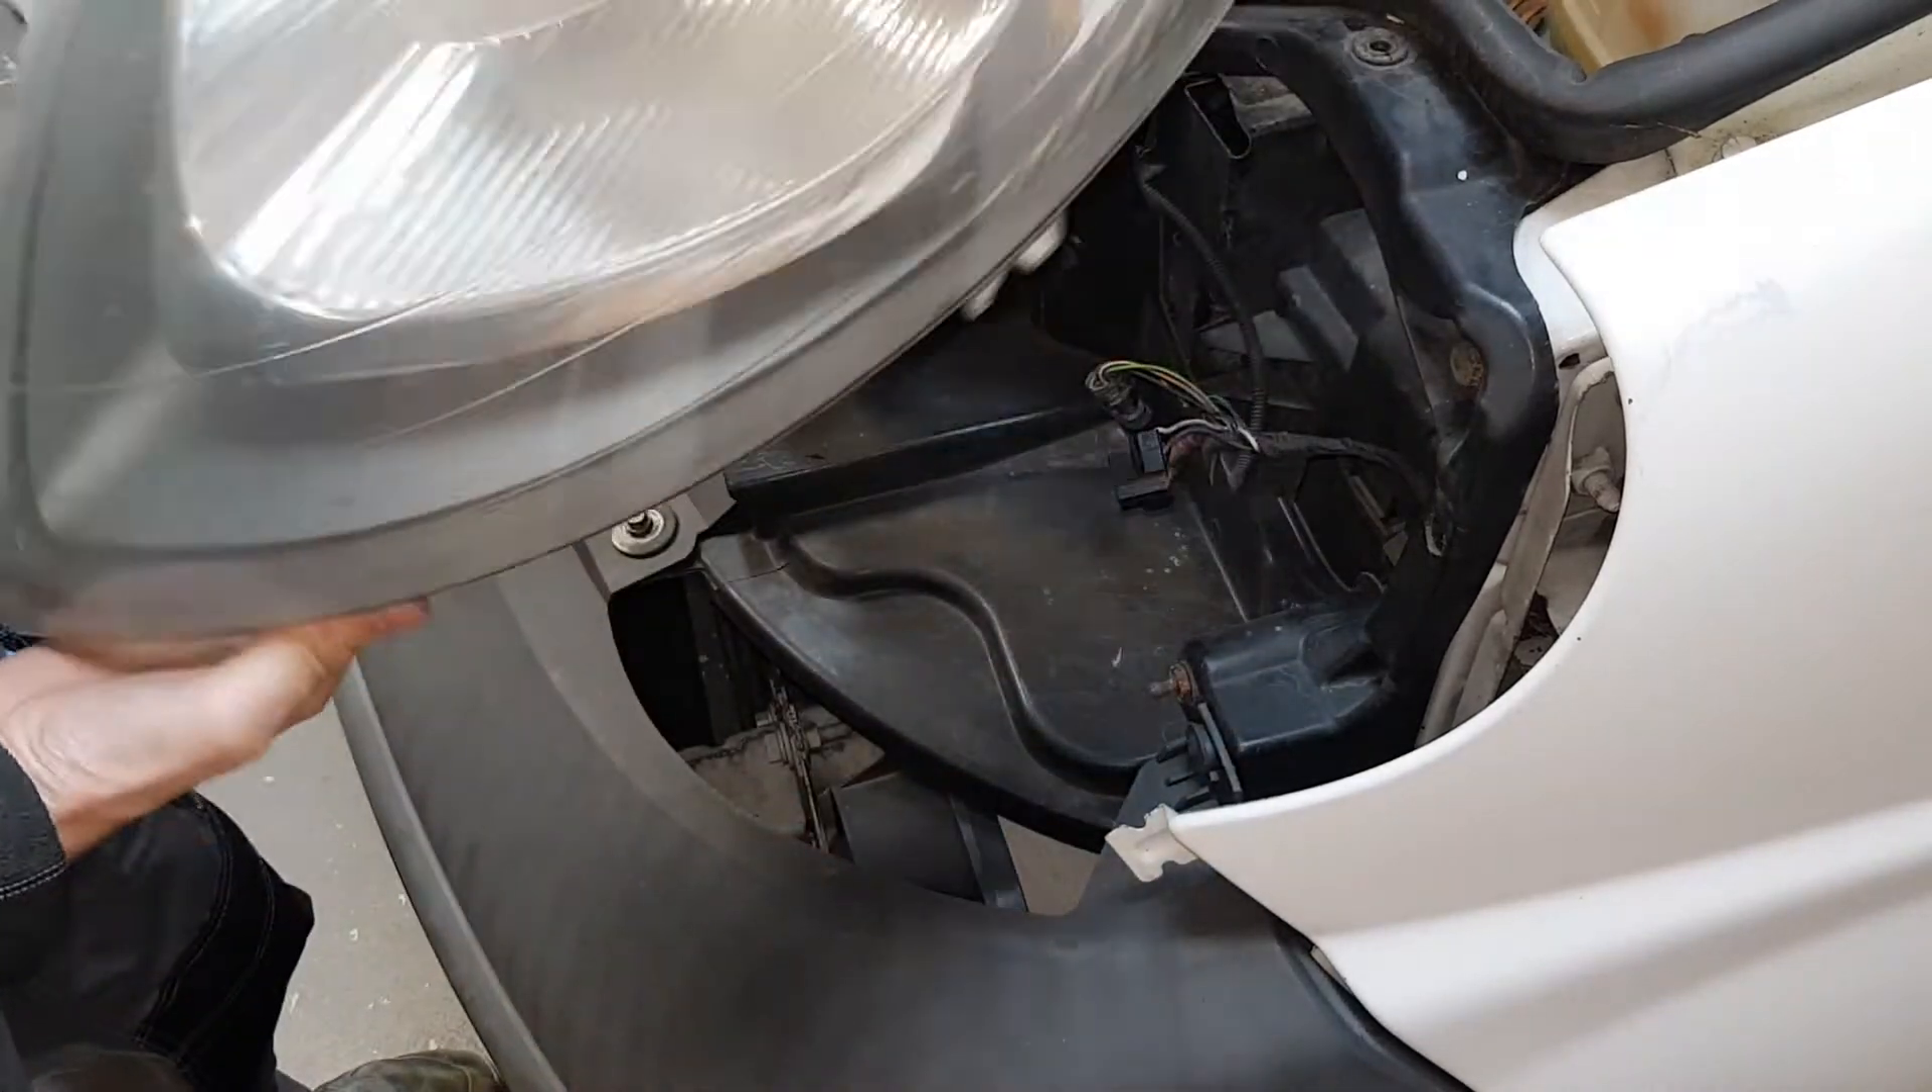So this is your one of your headlights removed.